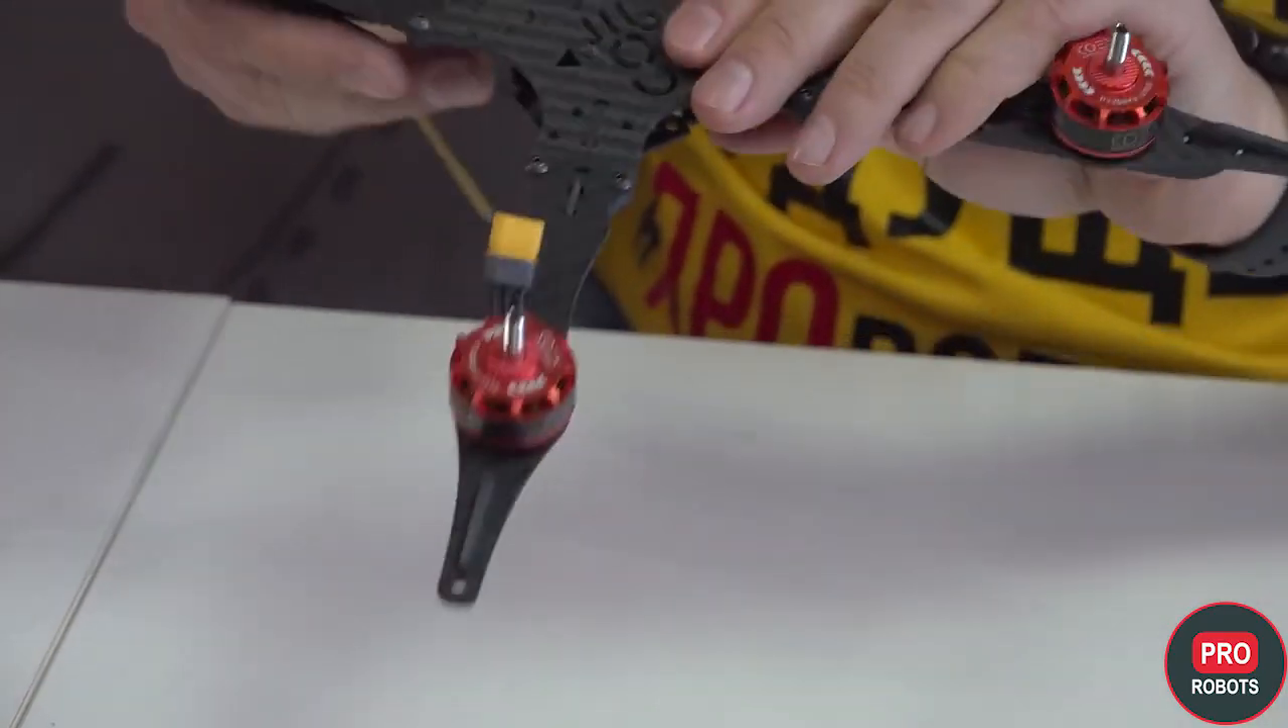We built the frame and installed the motors.